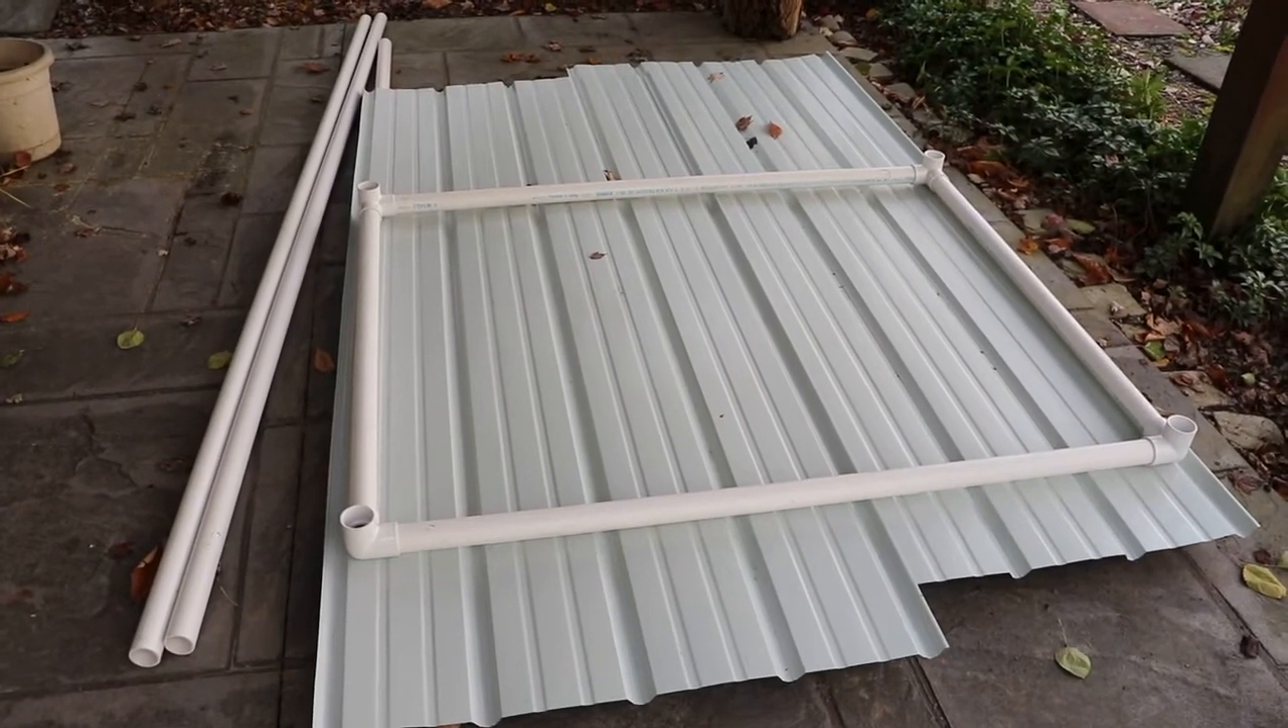And what I've done is I've created the top frame for this. It's just sitting on top.